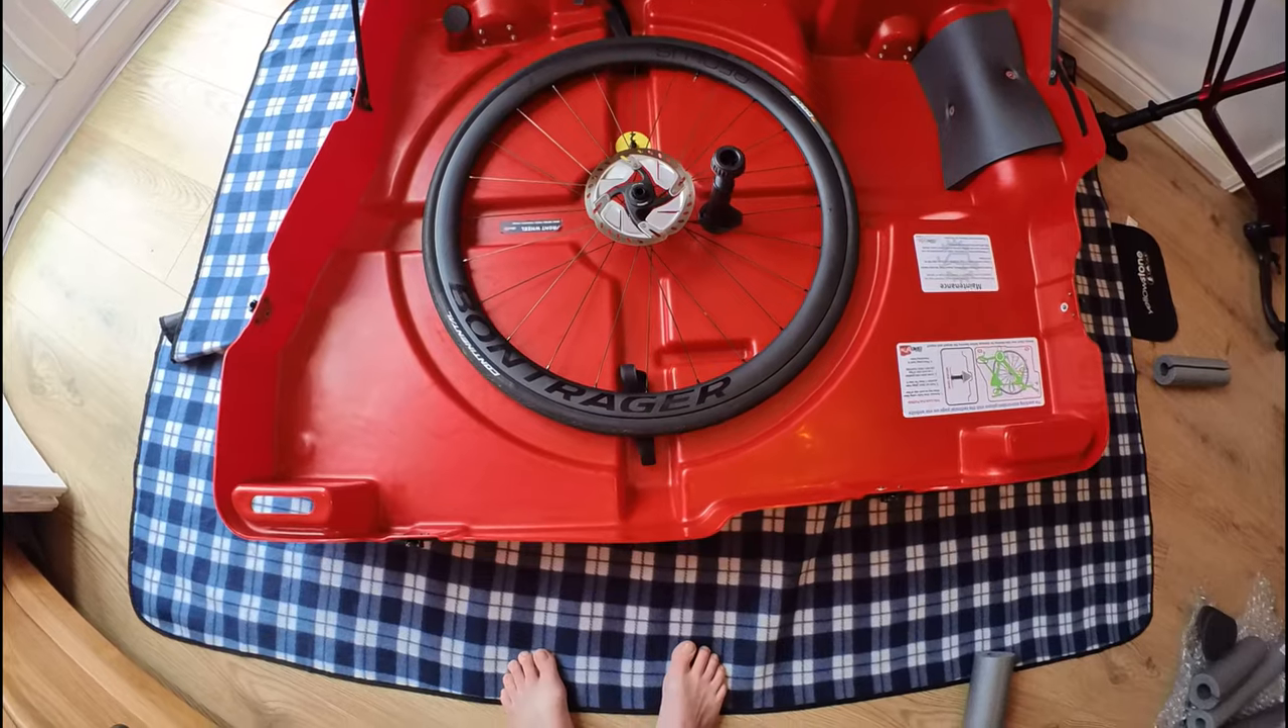You can see the front wheel in the bottom part there and i've yet to put the back wheel in the back and then they're separated by a piece of foam.